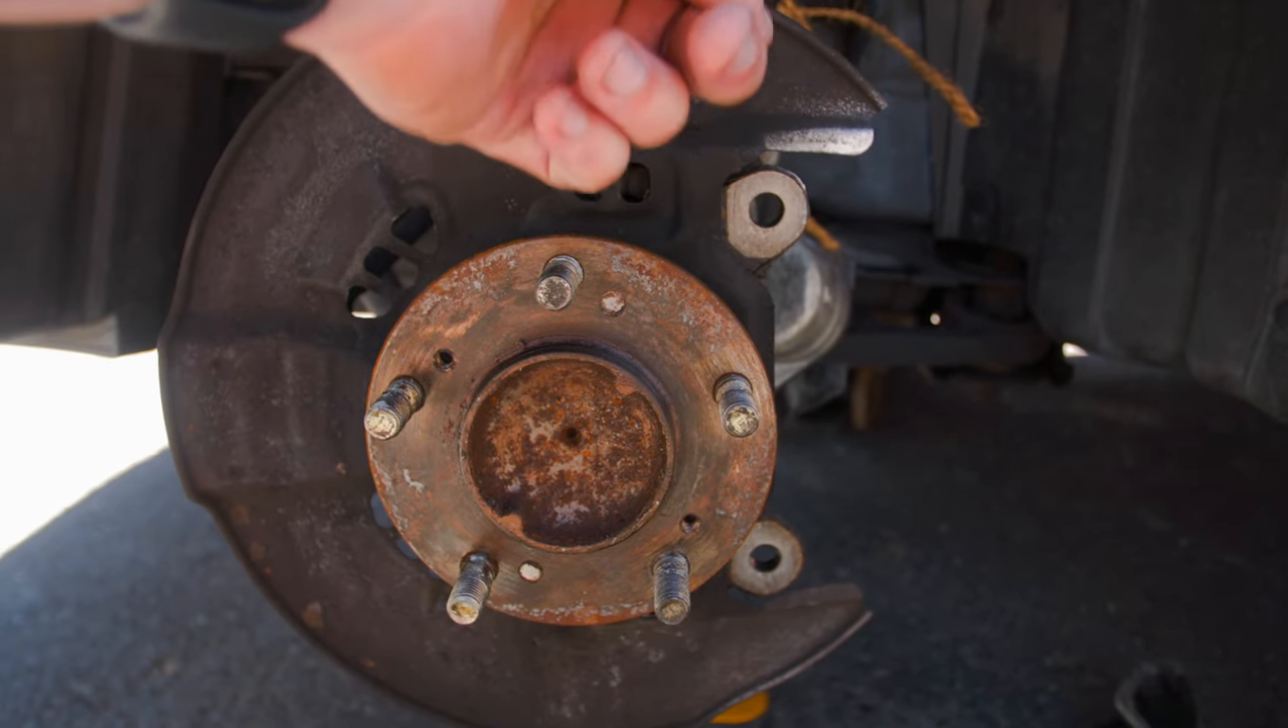So now that the disc is off you can see the dust shield on the back.